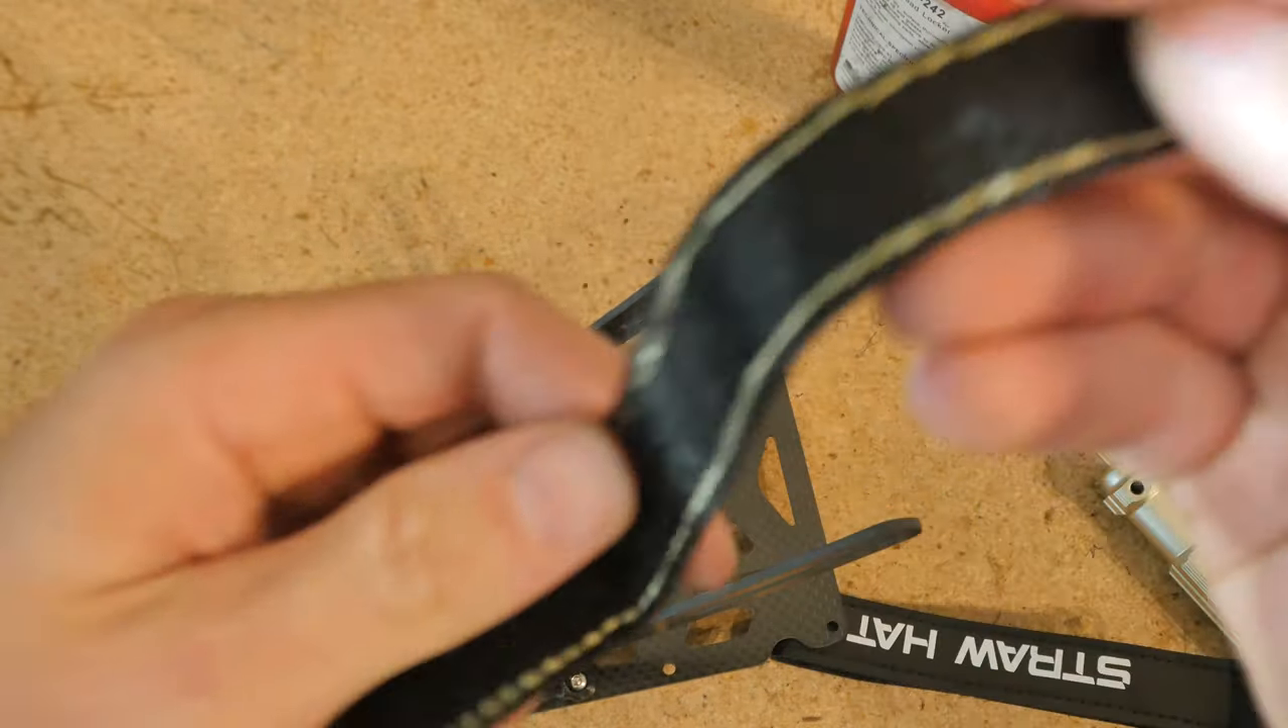Okay, almost done with the top plate. The next thing we have to do is install the battery straps.